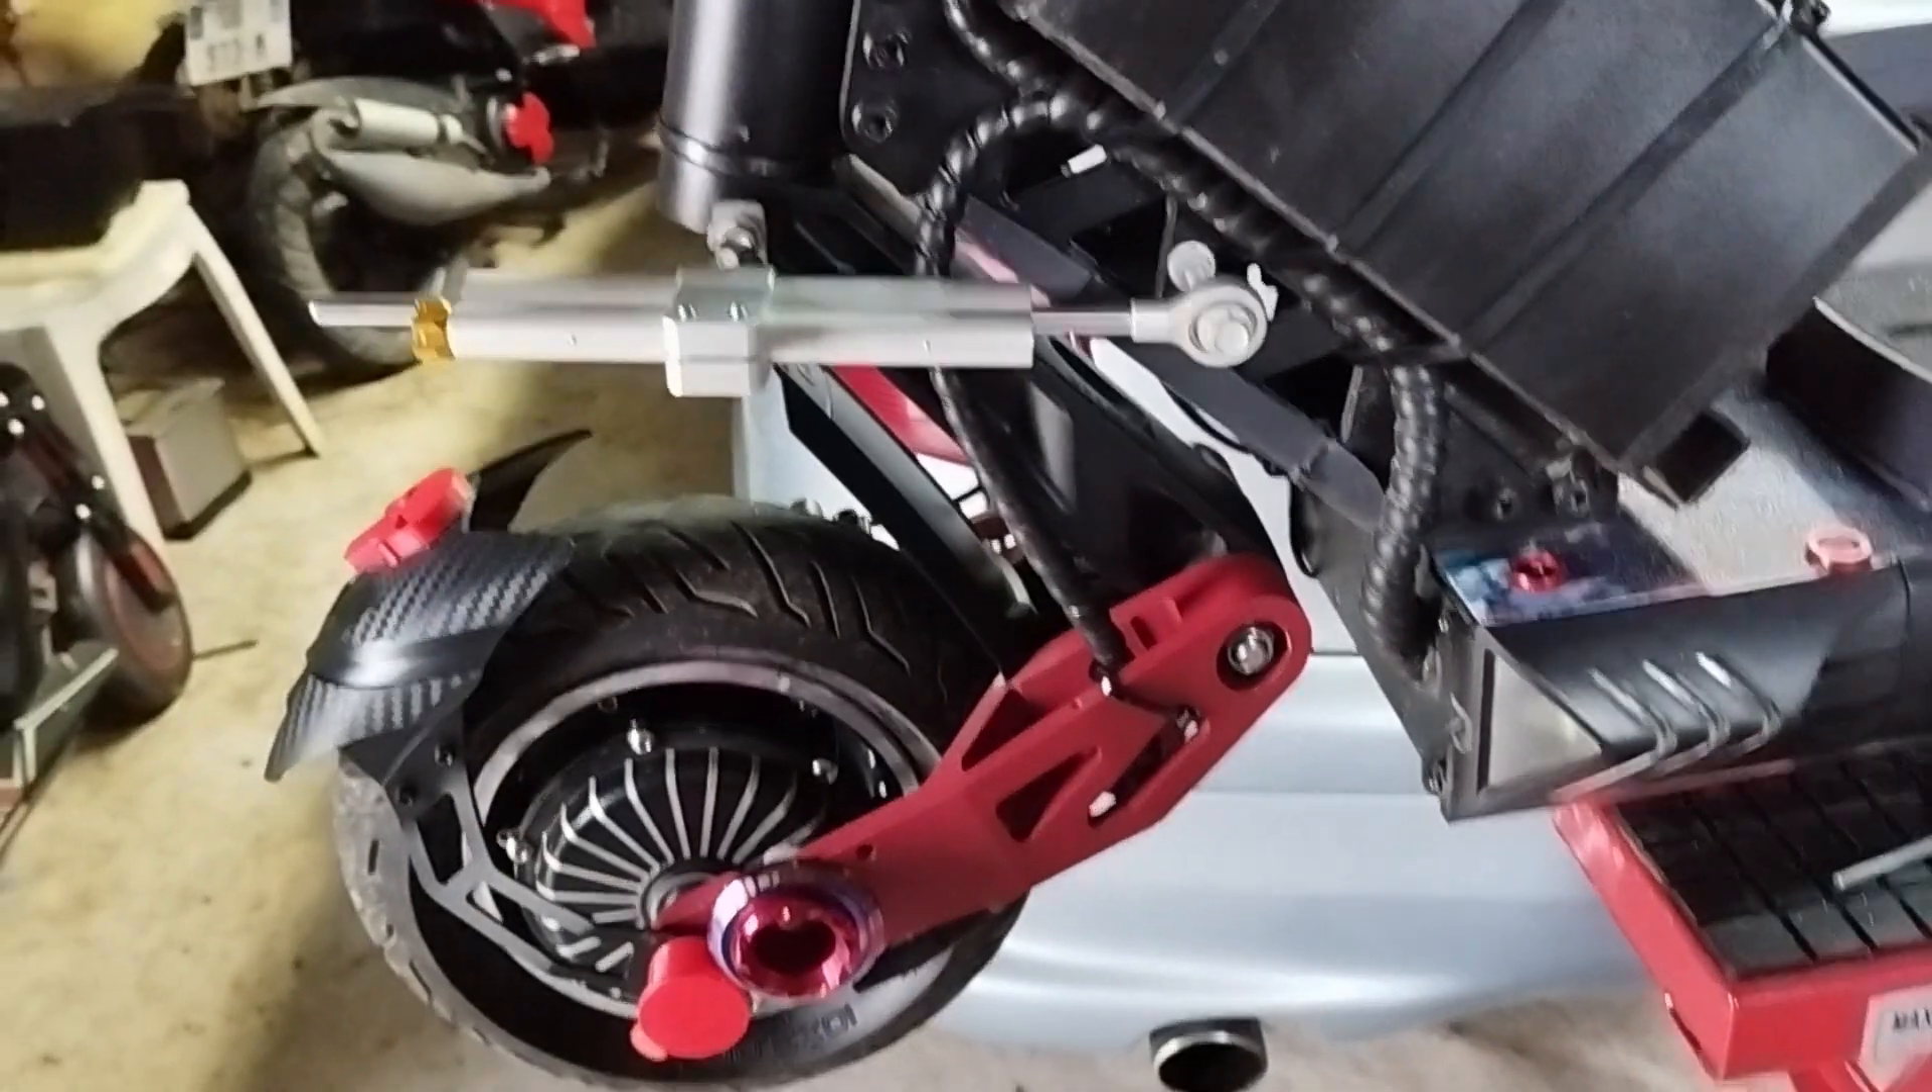Le vérin là pour moi il est mis.